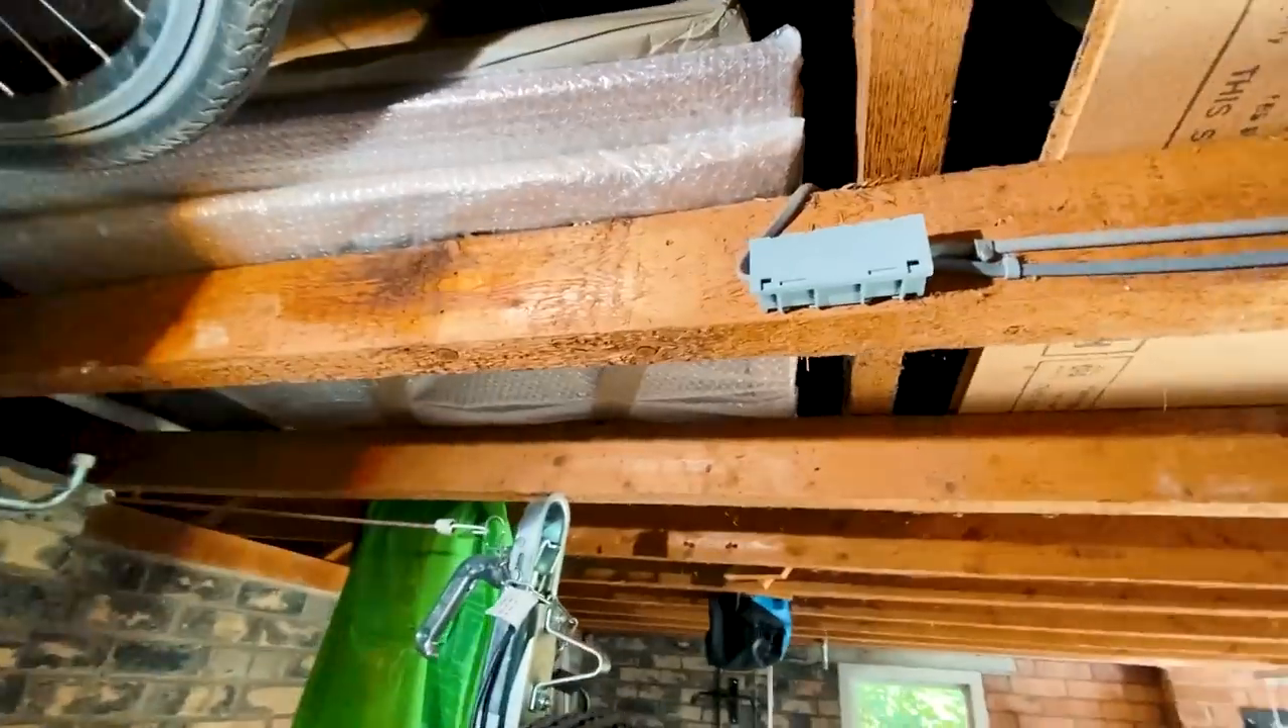Junction box is done so that's gone in fairly nicely.